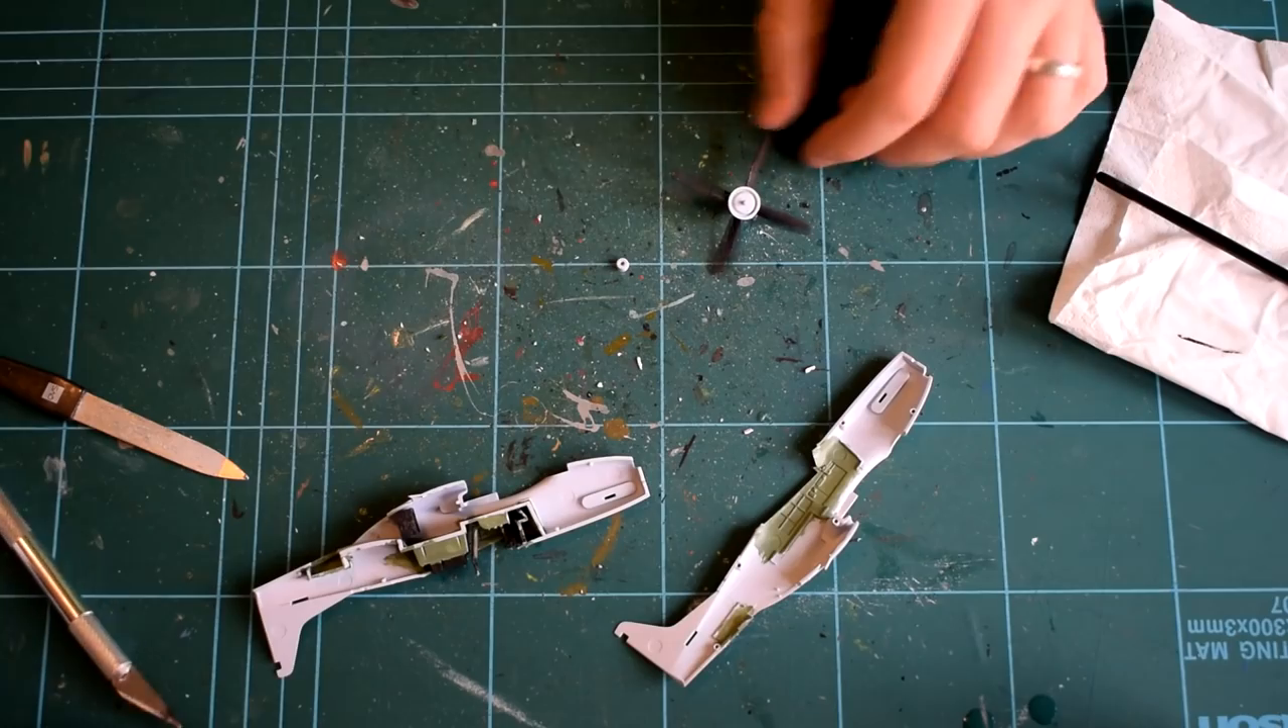The fuselage halves were then cut from the sprues, cleaned up and the cockpit assembly cemented inside one of the halves.